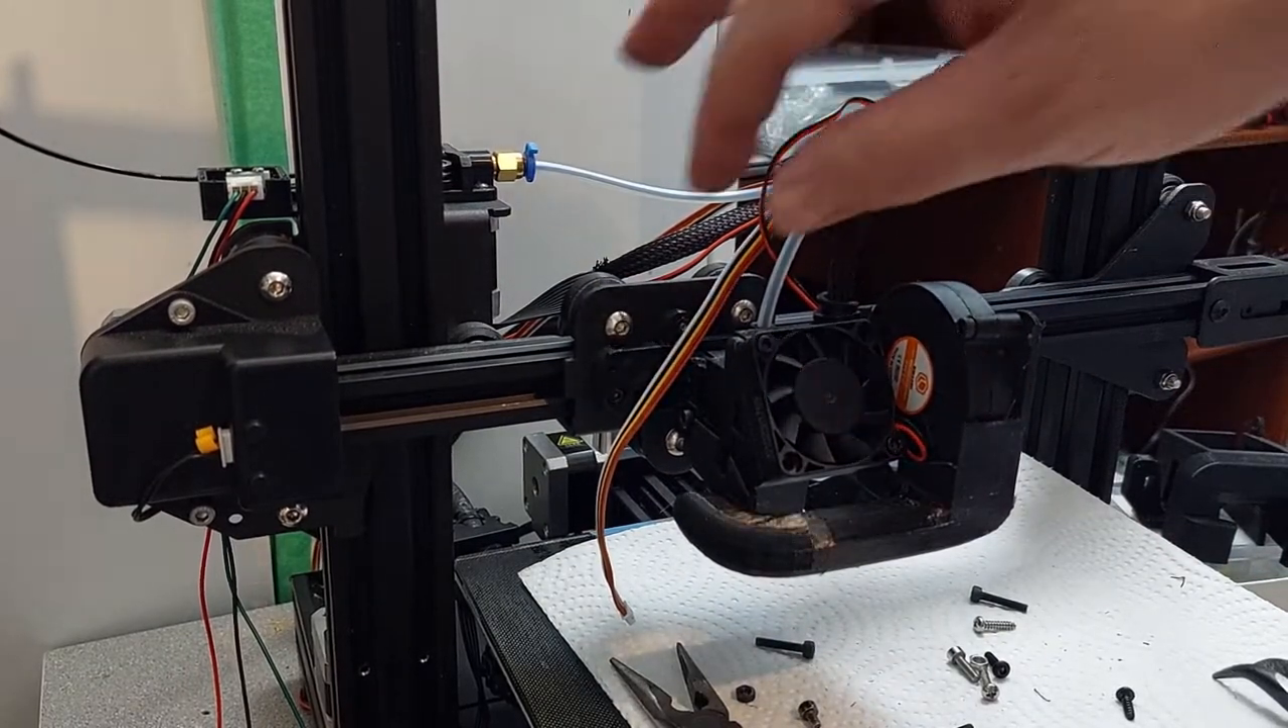So now with my fan added, as you can see, I'm done now for a stock build.